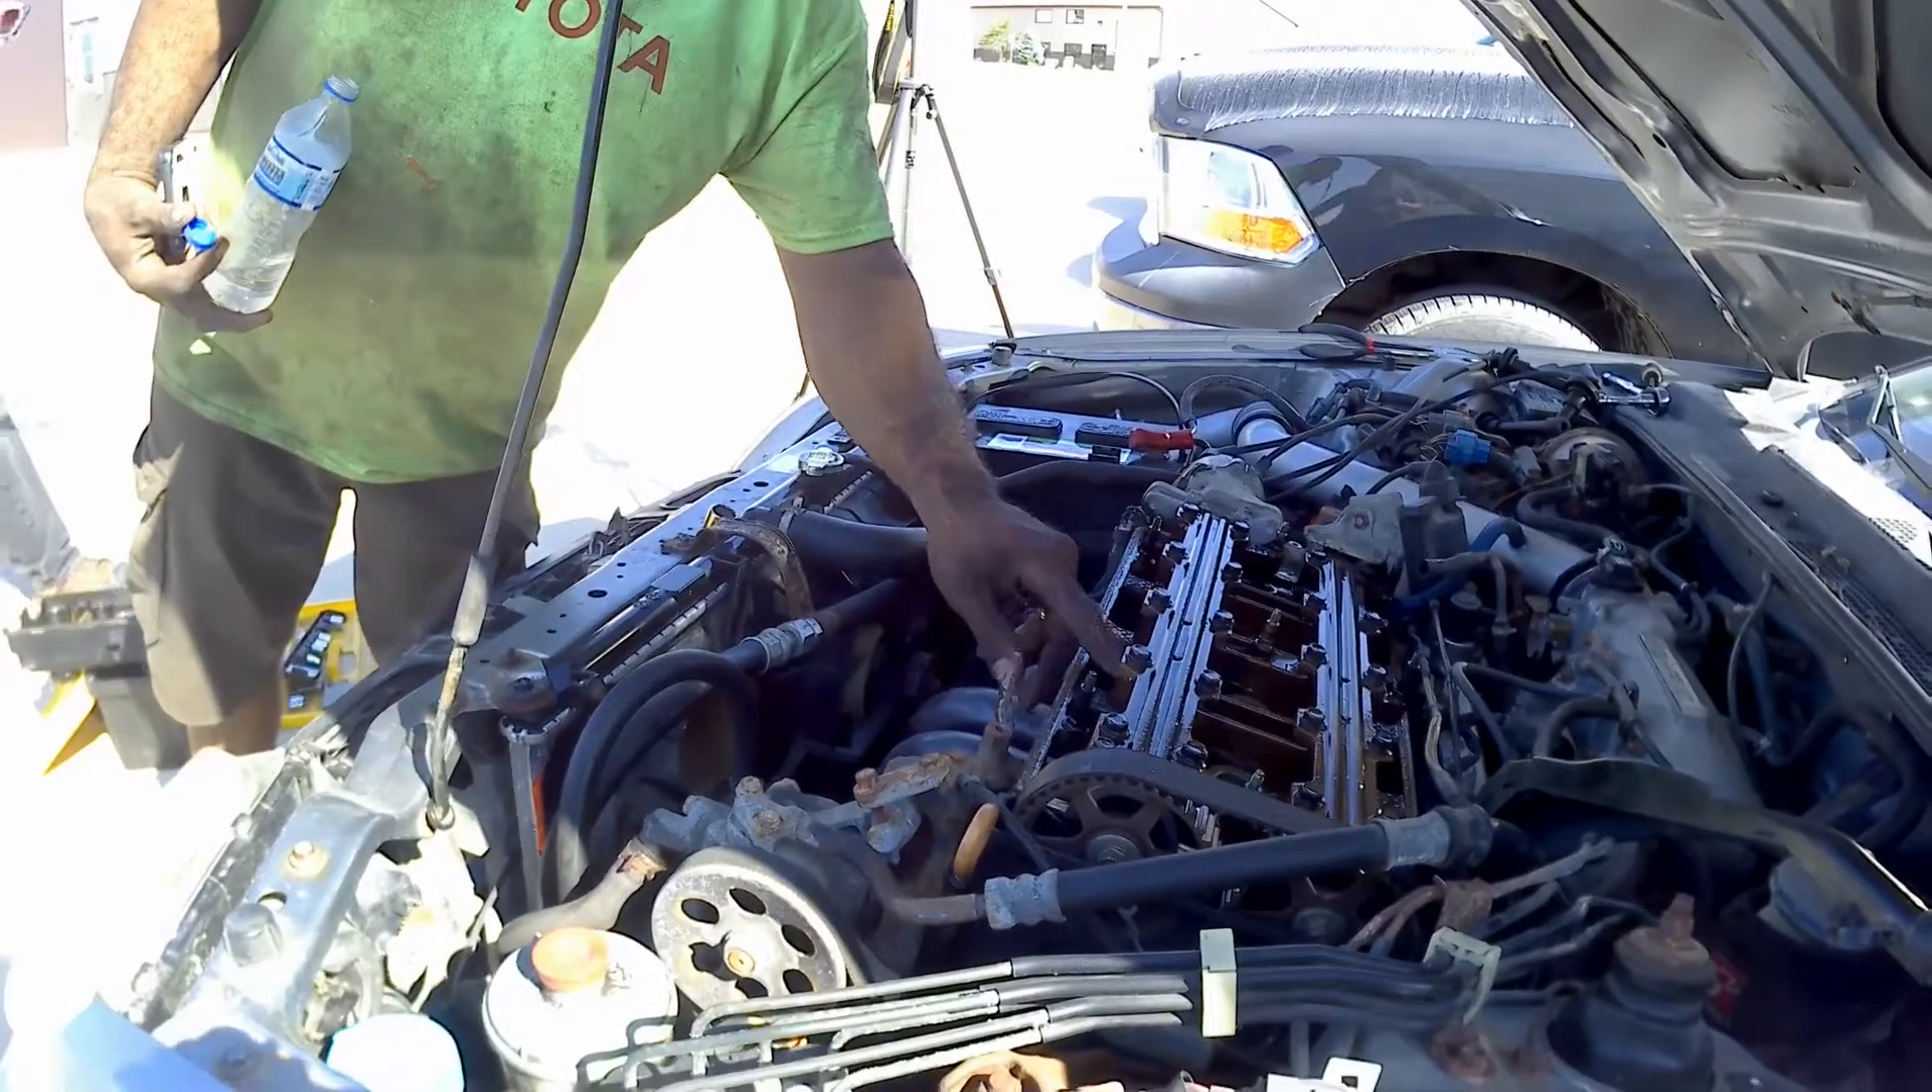So finally I was able to get the valve cover off.